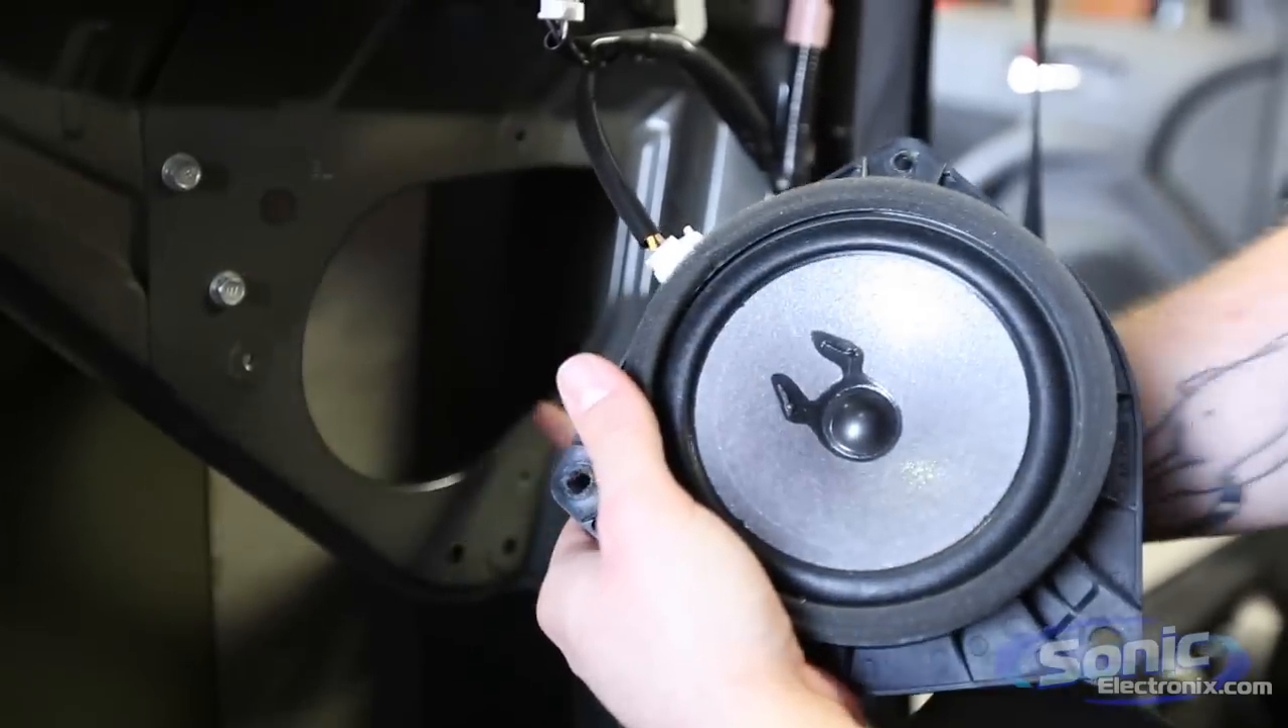We've got the speaker removed now from the factory location.